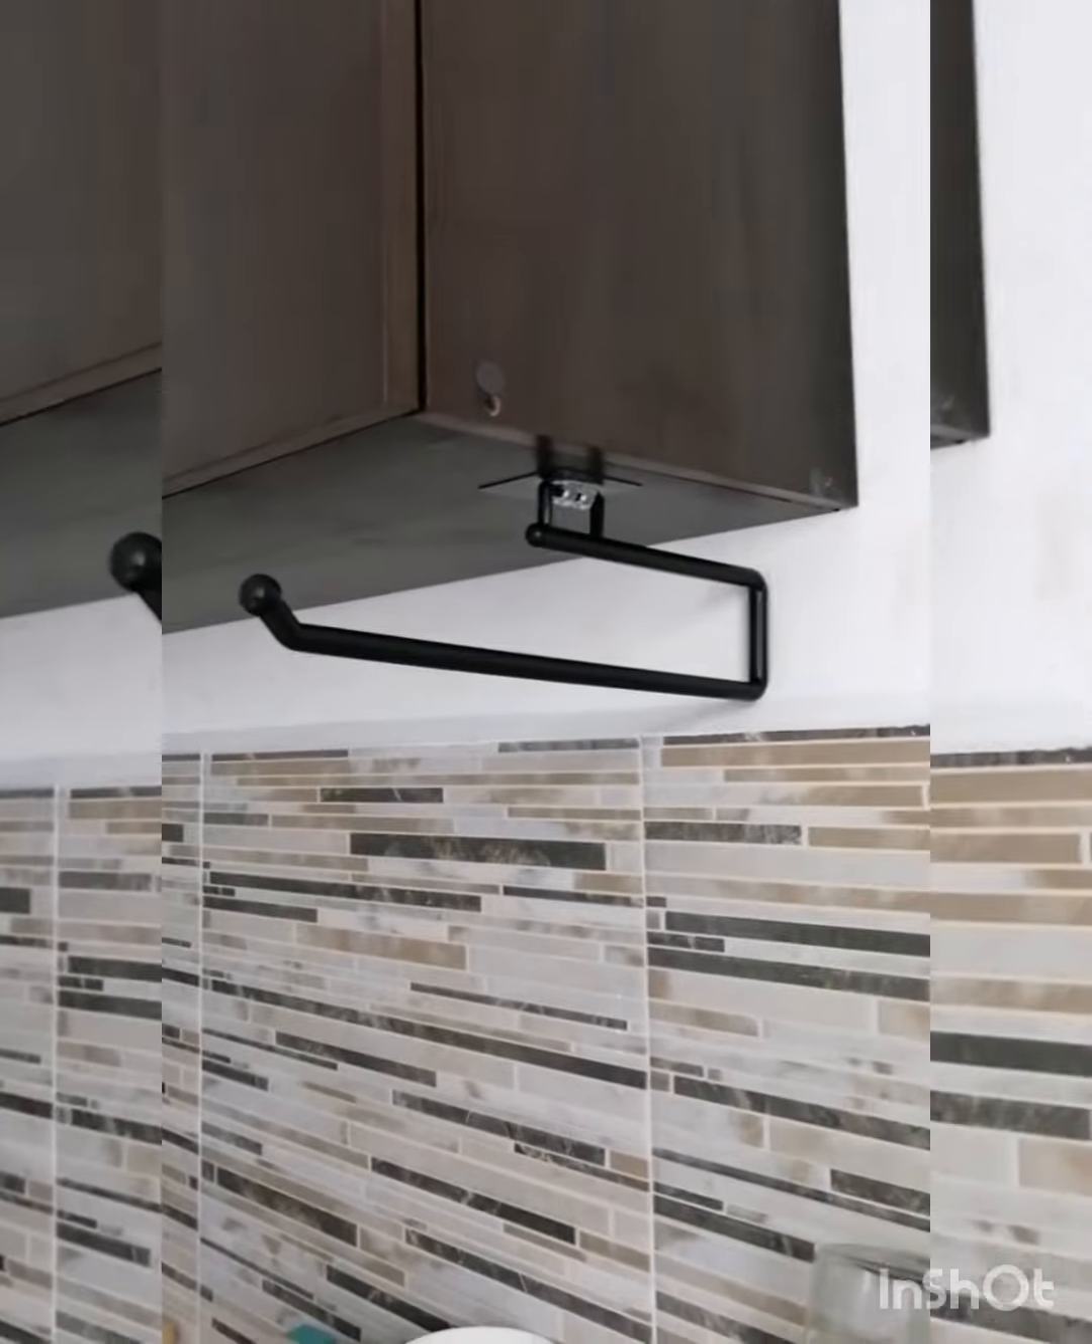Es así como ya queda acomodado nuestro toallero stick.